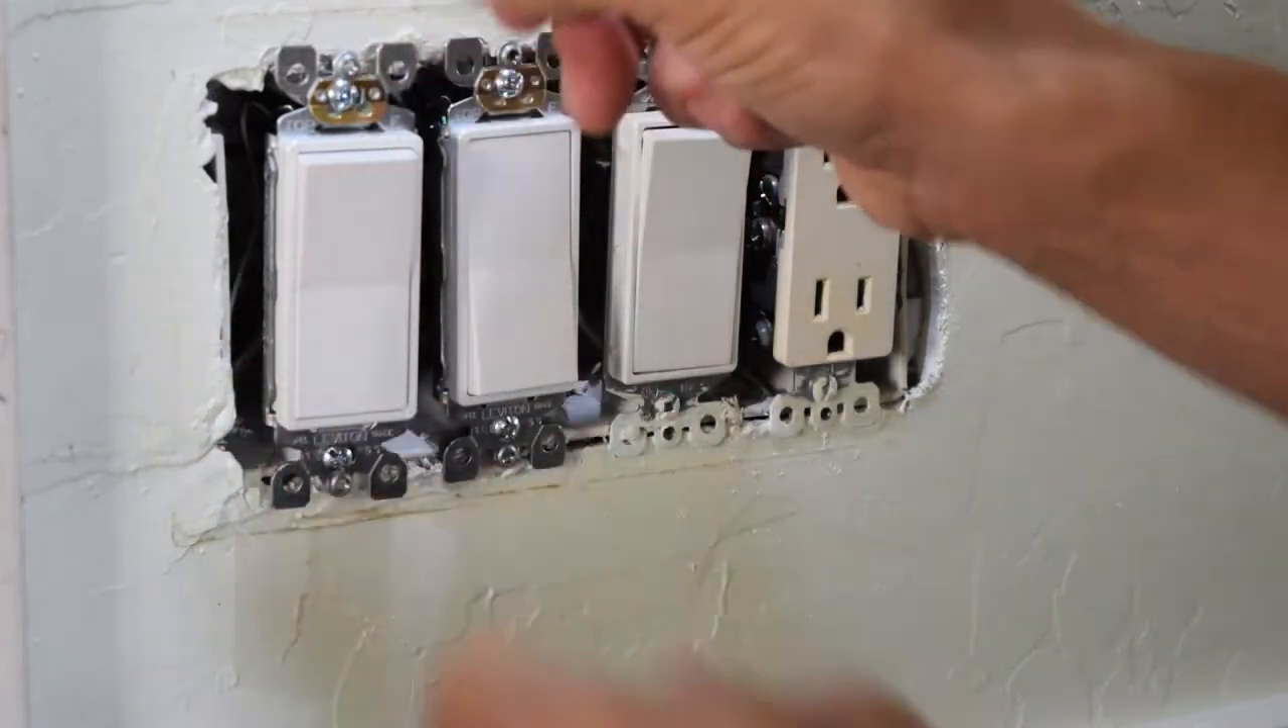The screws are already in here up here.